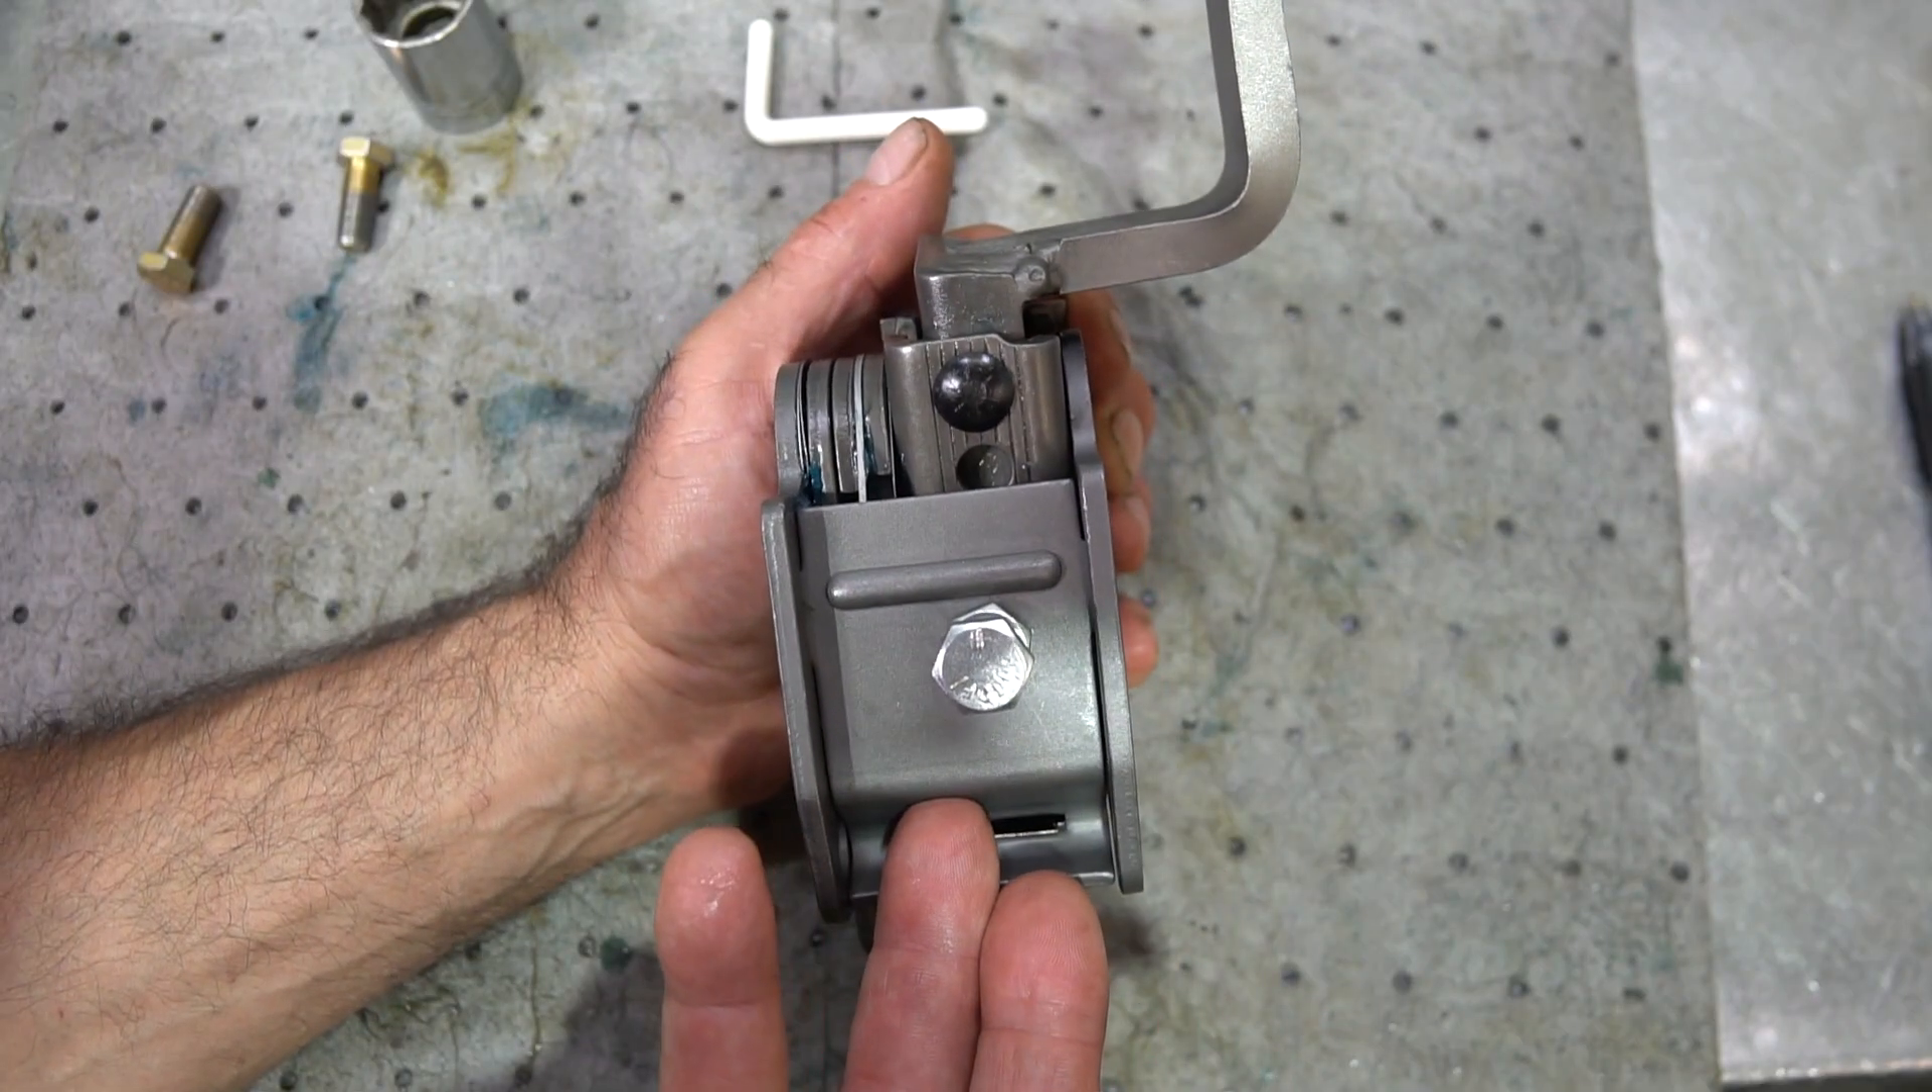Here's that 8010 assembly all done.